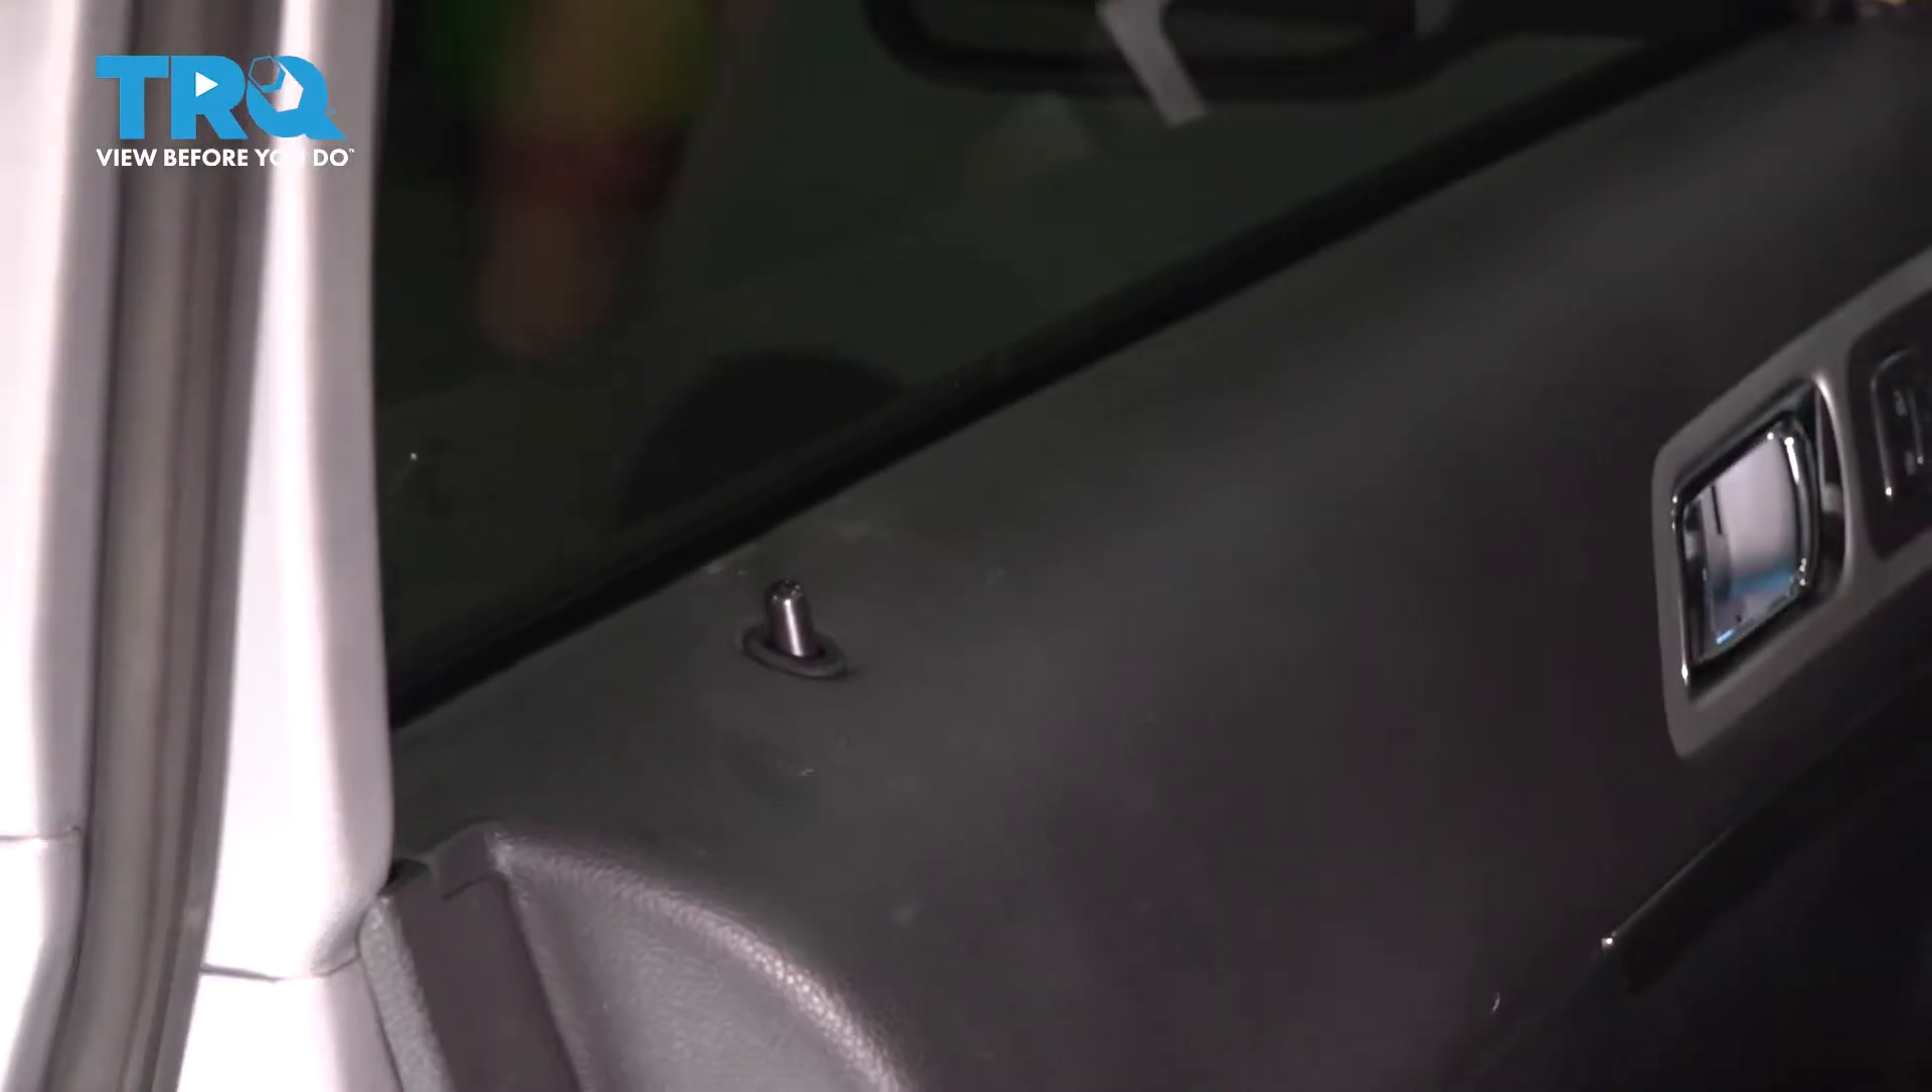Make sure you take the lock rod and it's gonna go through the hole in the door. Get that lined up through there. That's good.